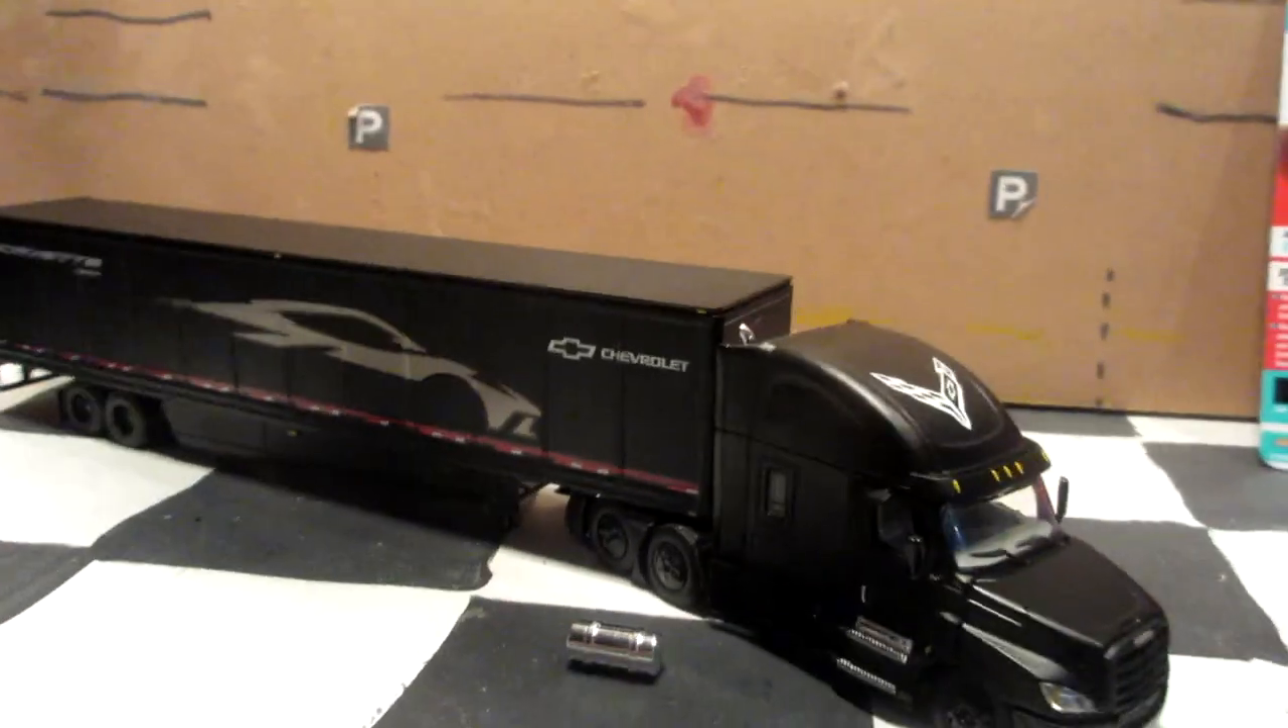And of course we have this loose part that gonna need to be put back on the truck.